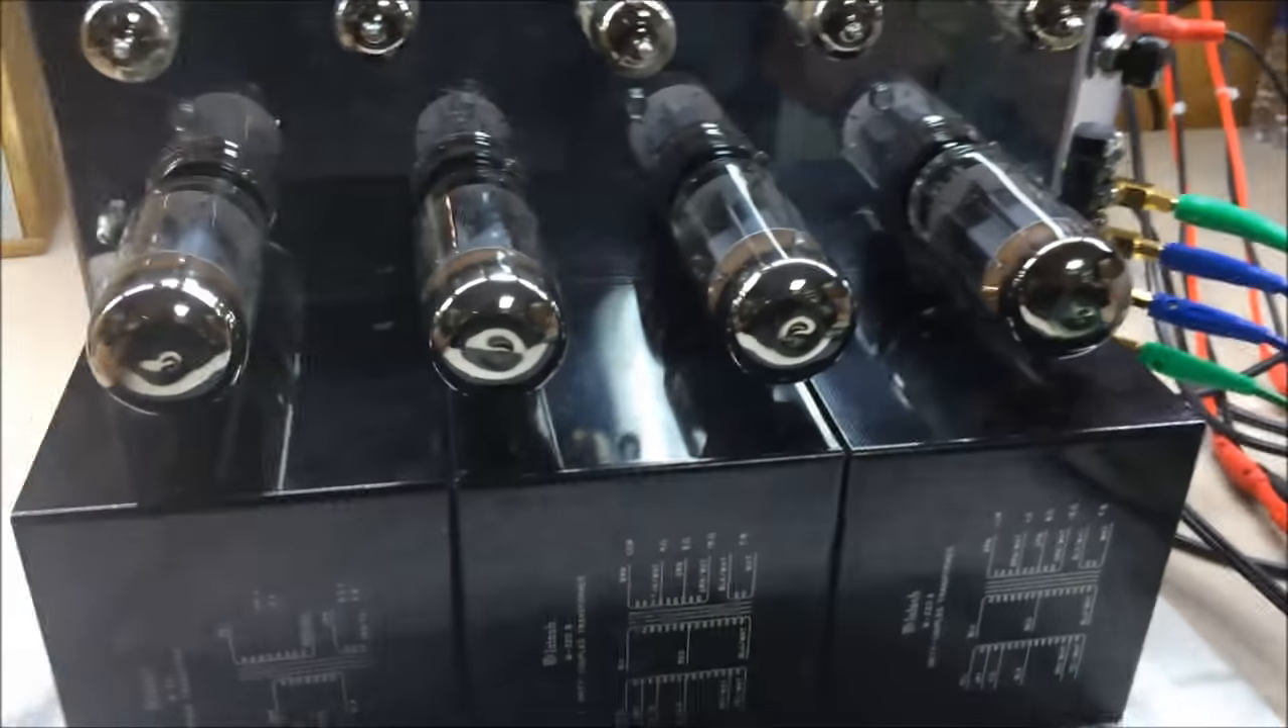Okay at this point as you can see we've installed the four new large bottle um 7591a electro harmonics tubes.